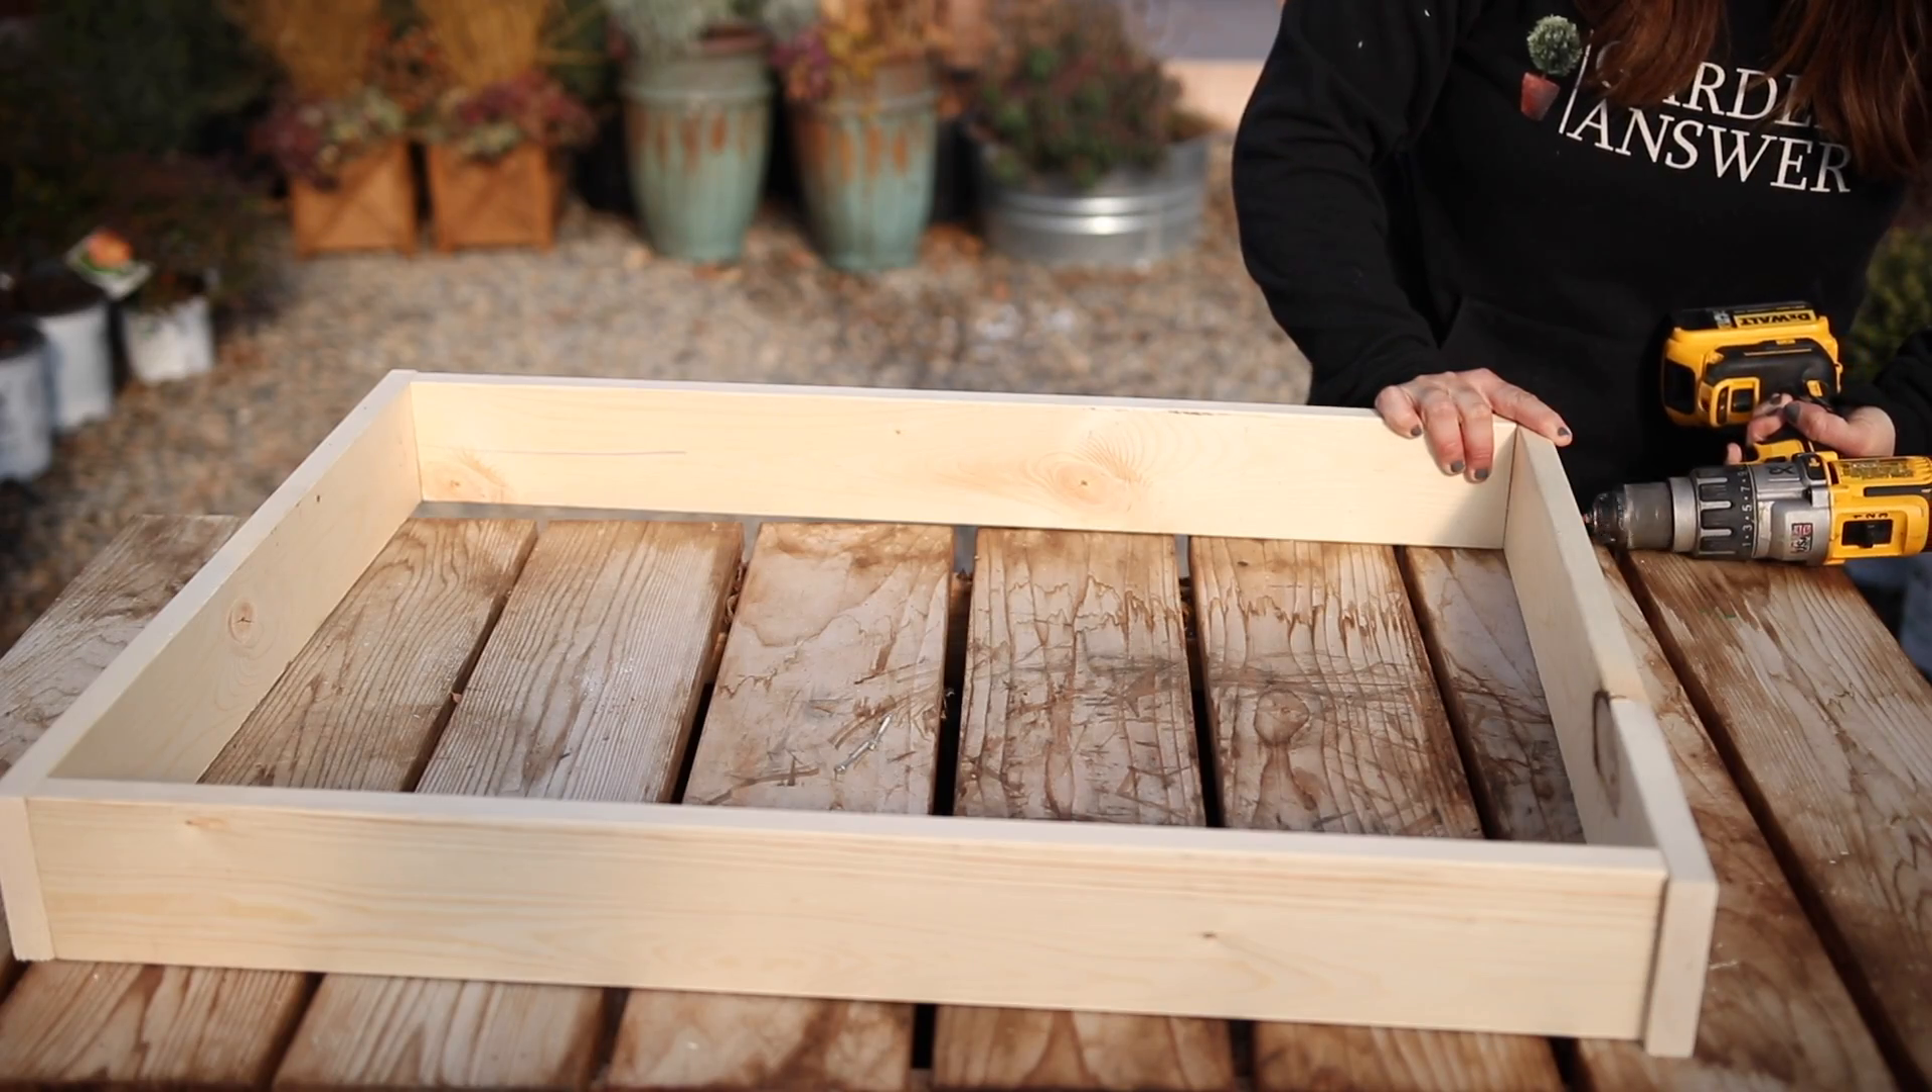So we now have the outline of our rectangular frame done.